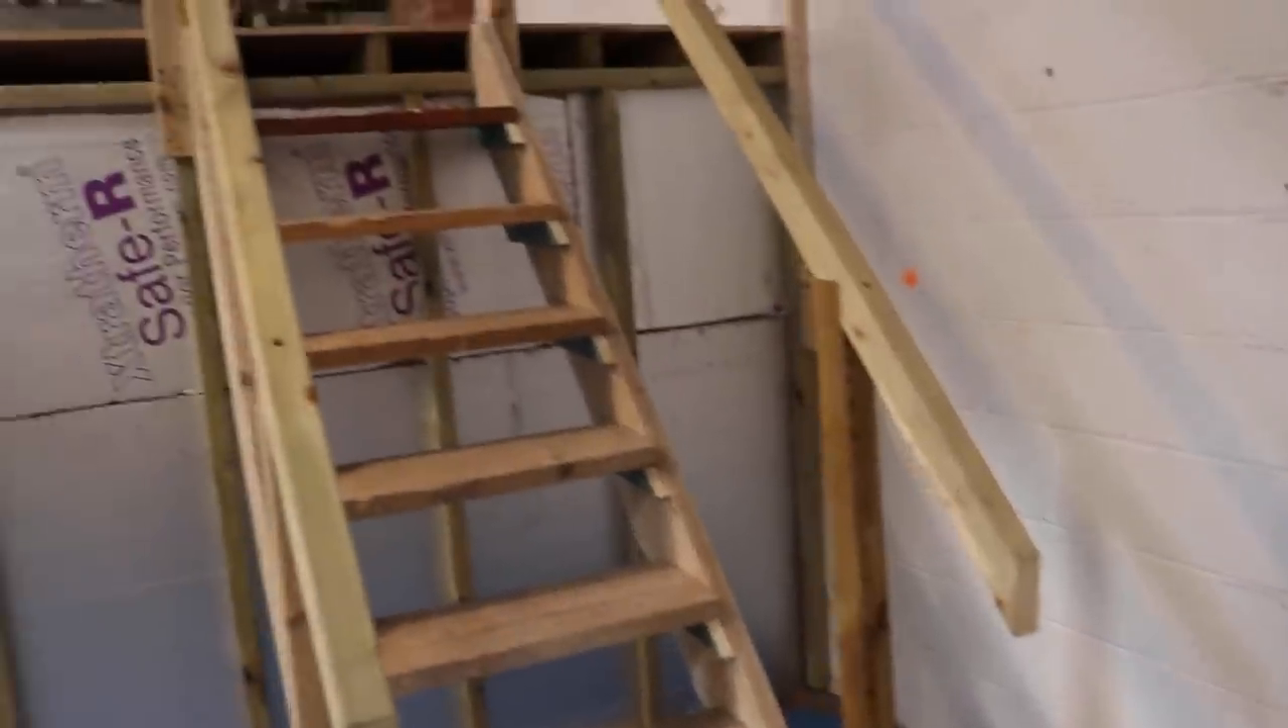Also we've put the staircase into position and the handrails up.